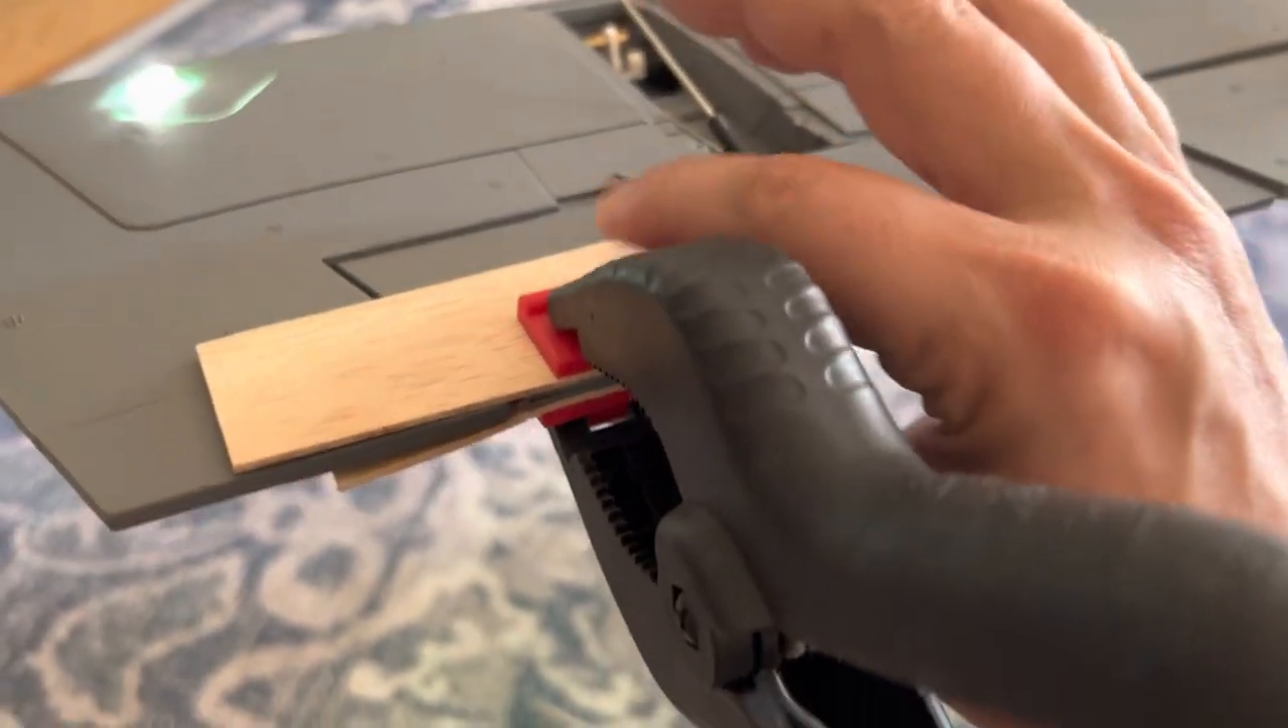So here you can see I've got those two pieces of balsa that are clamped underneath the clamp here.